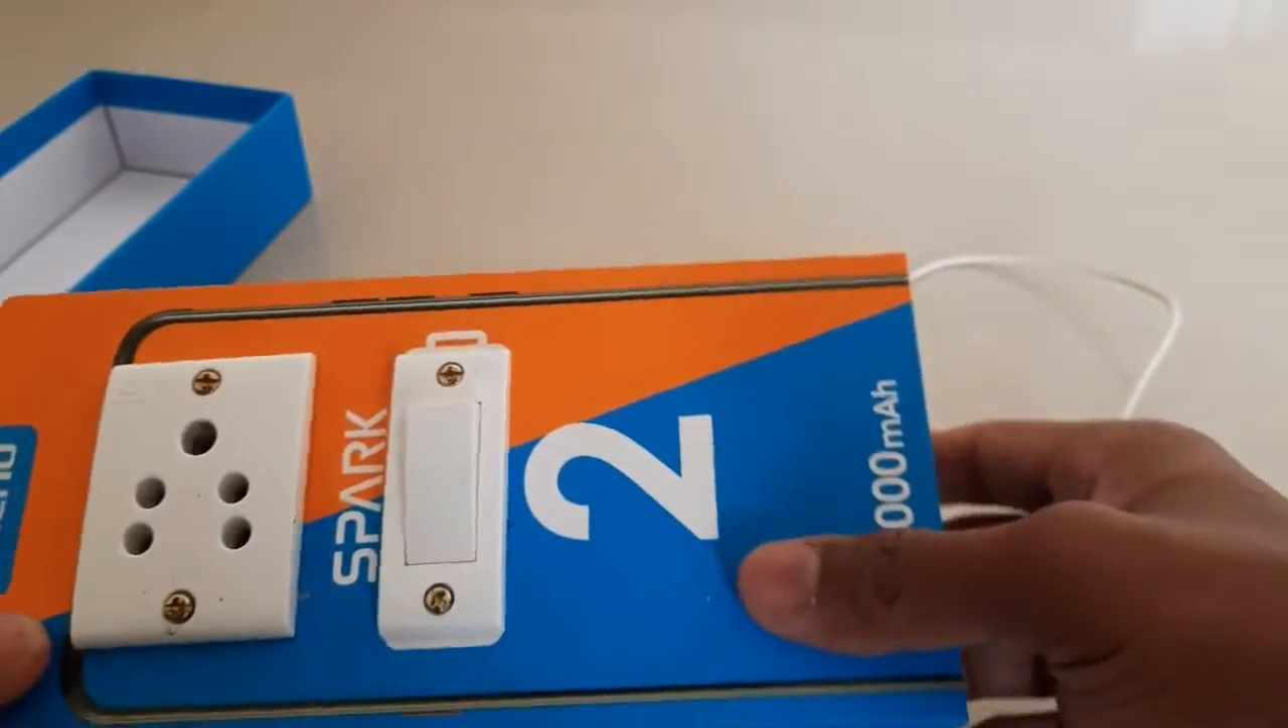हम इस बॉक्स में socket and switch को दोनों को fix कर दिये है।